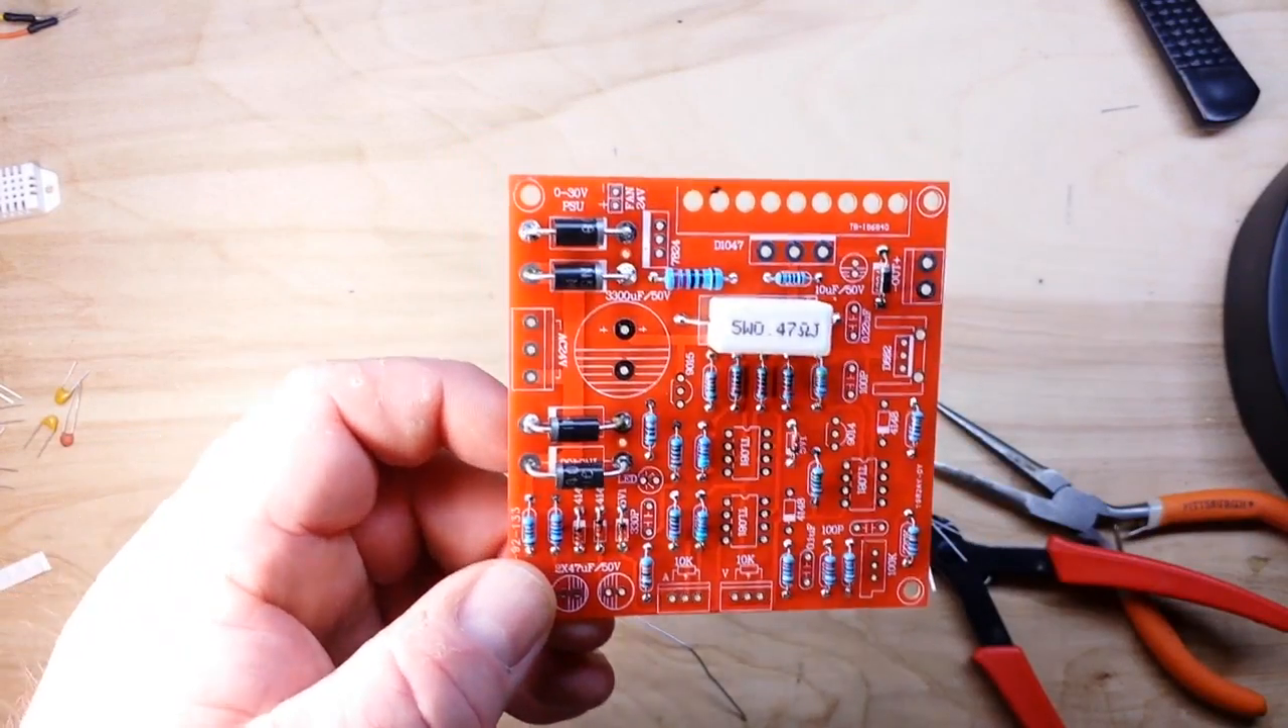All right the diodes are in now you can see we have some of these big switching diodes.